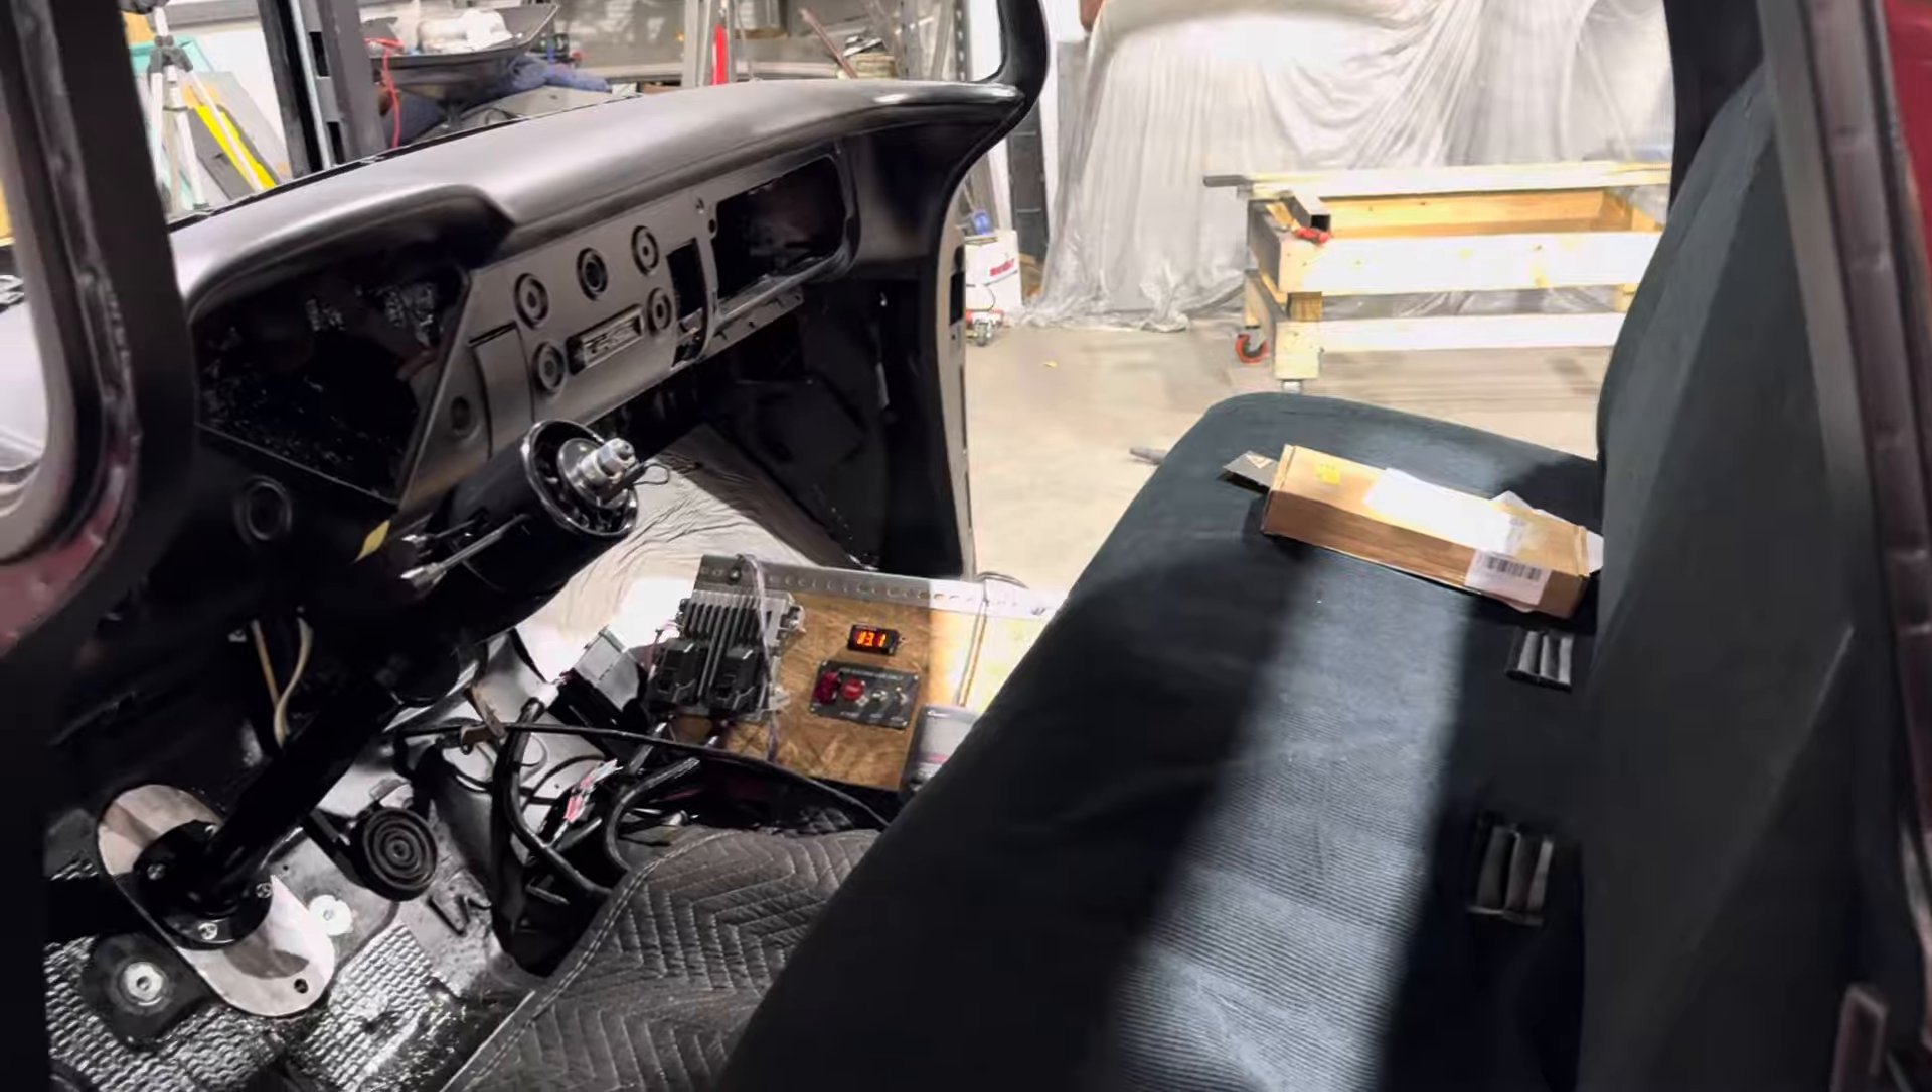So I've just put the bench seat in here that we're going to be using.